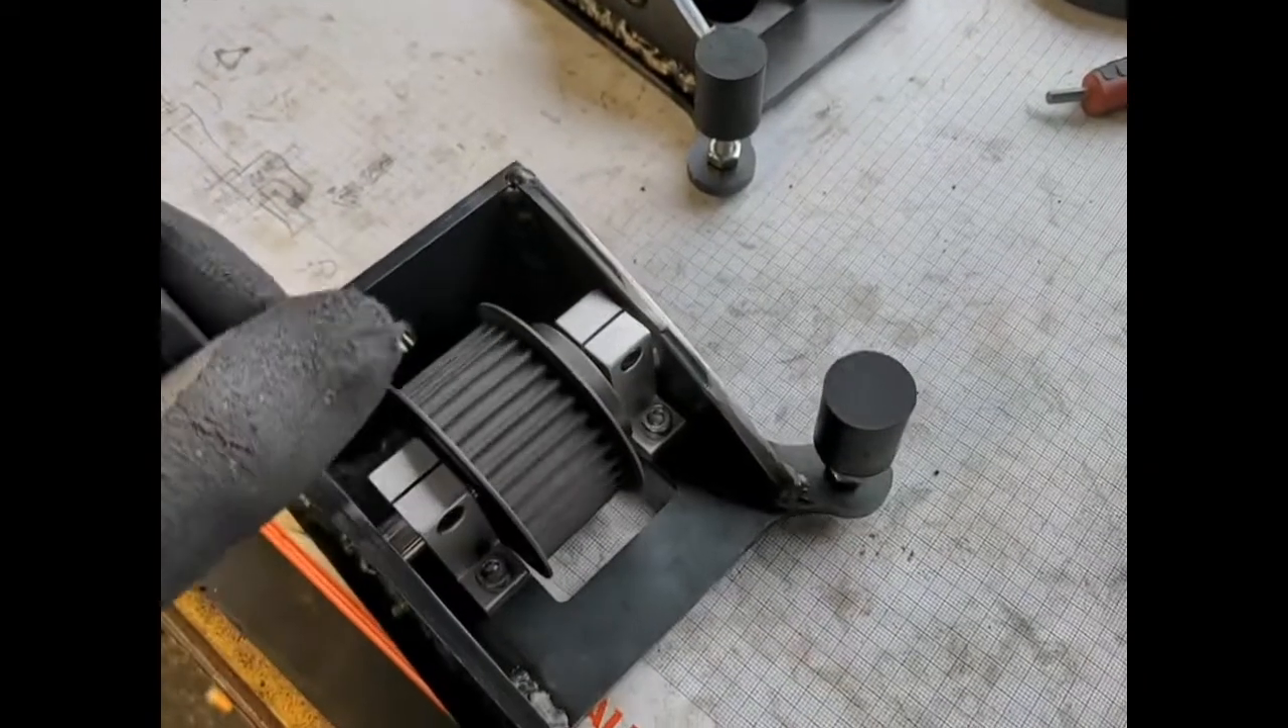Ich habe jetzt die rollen montiert und auch schon mal die achsanschläge wieder diese gummi stopper.